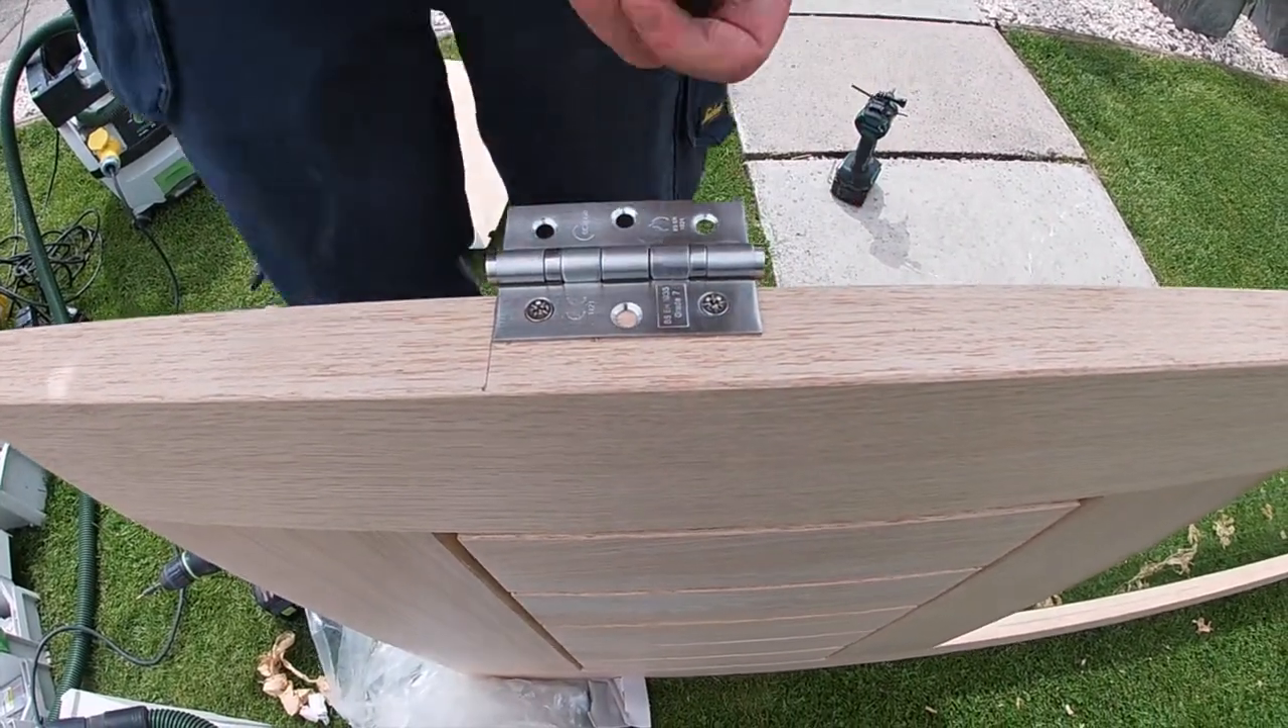And I've actually screwed the hinge in position where I want it.